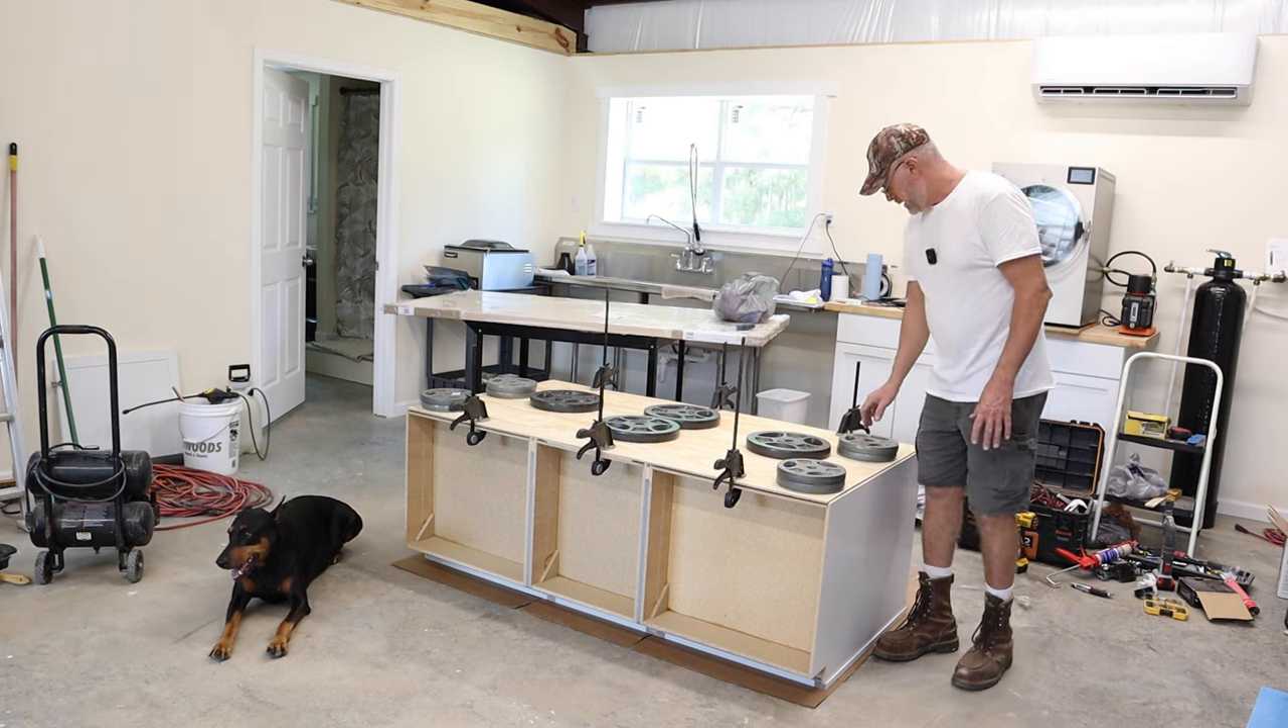All right so i got the backing all glued down i got it clamped and i got it weighted.